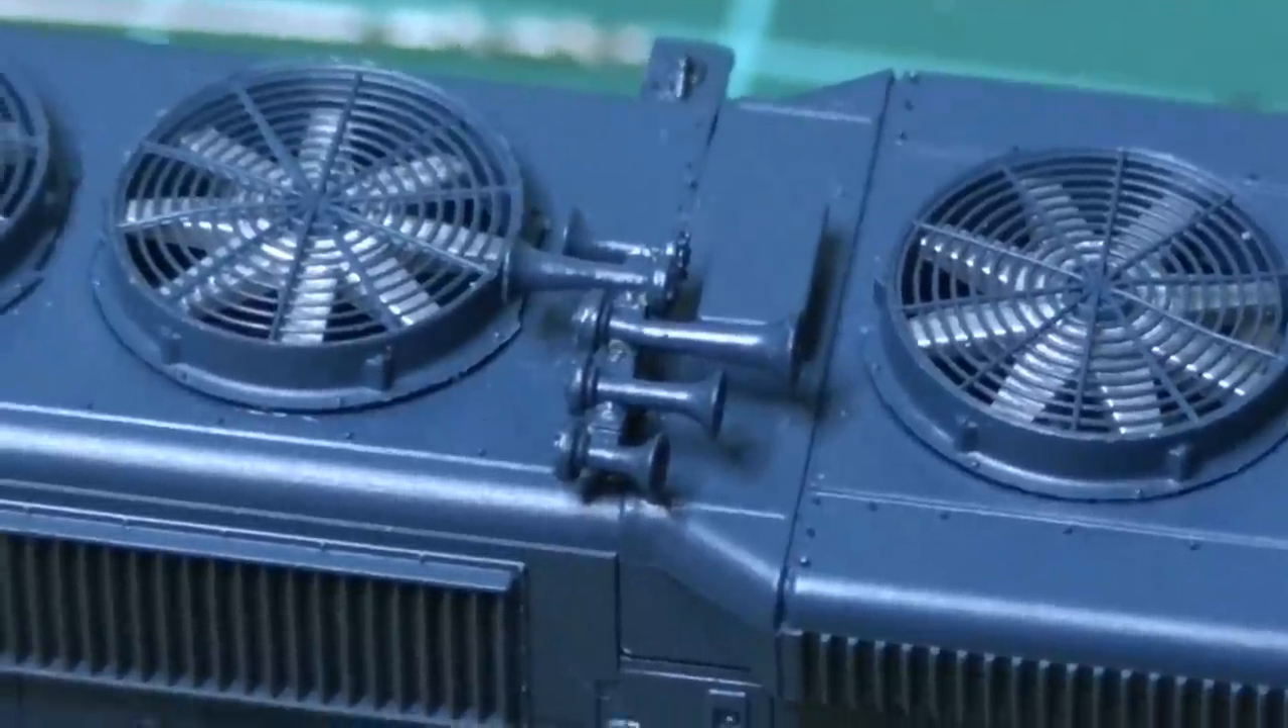And voila, the horn is installed.